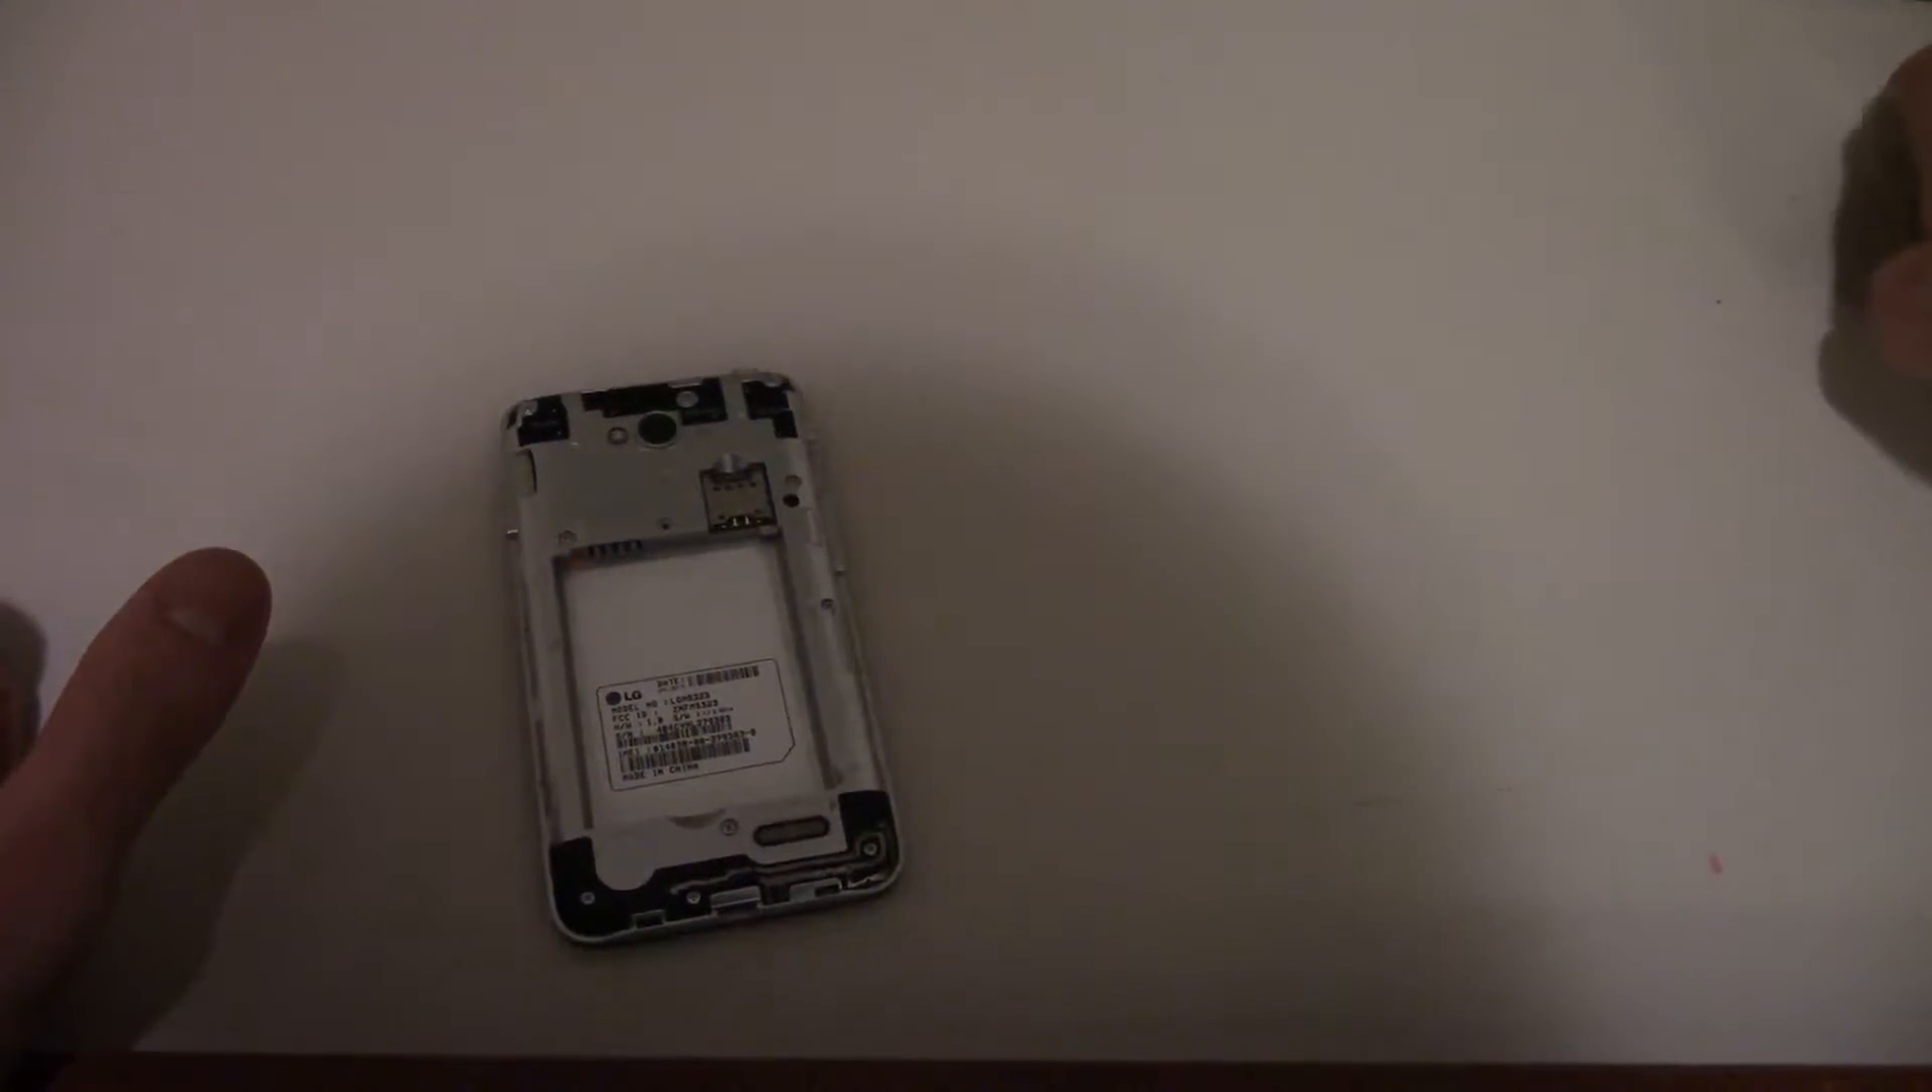So I took the battery out. I took the case off the phone.